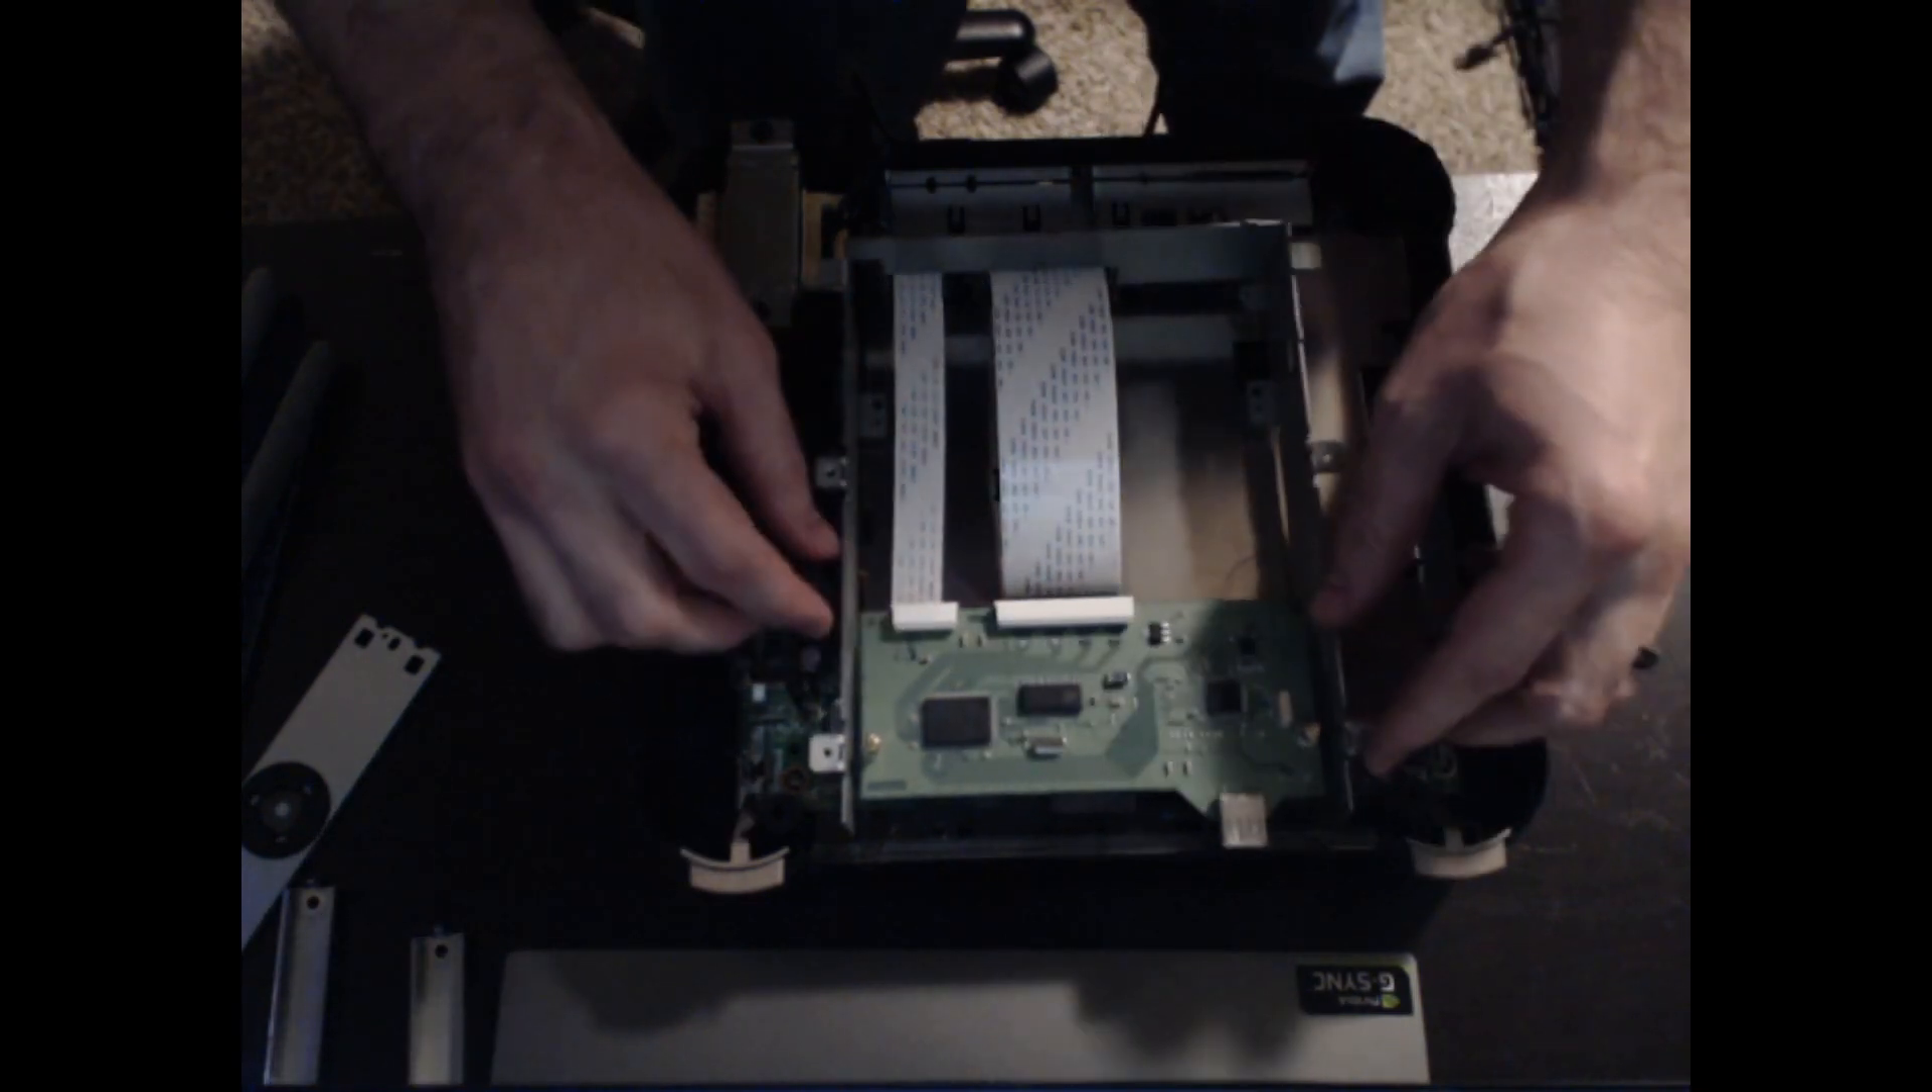And then I've got my two ribbon cables in place.